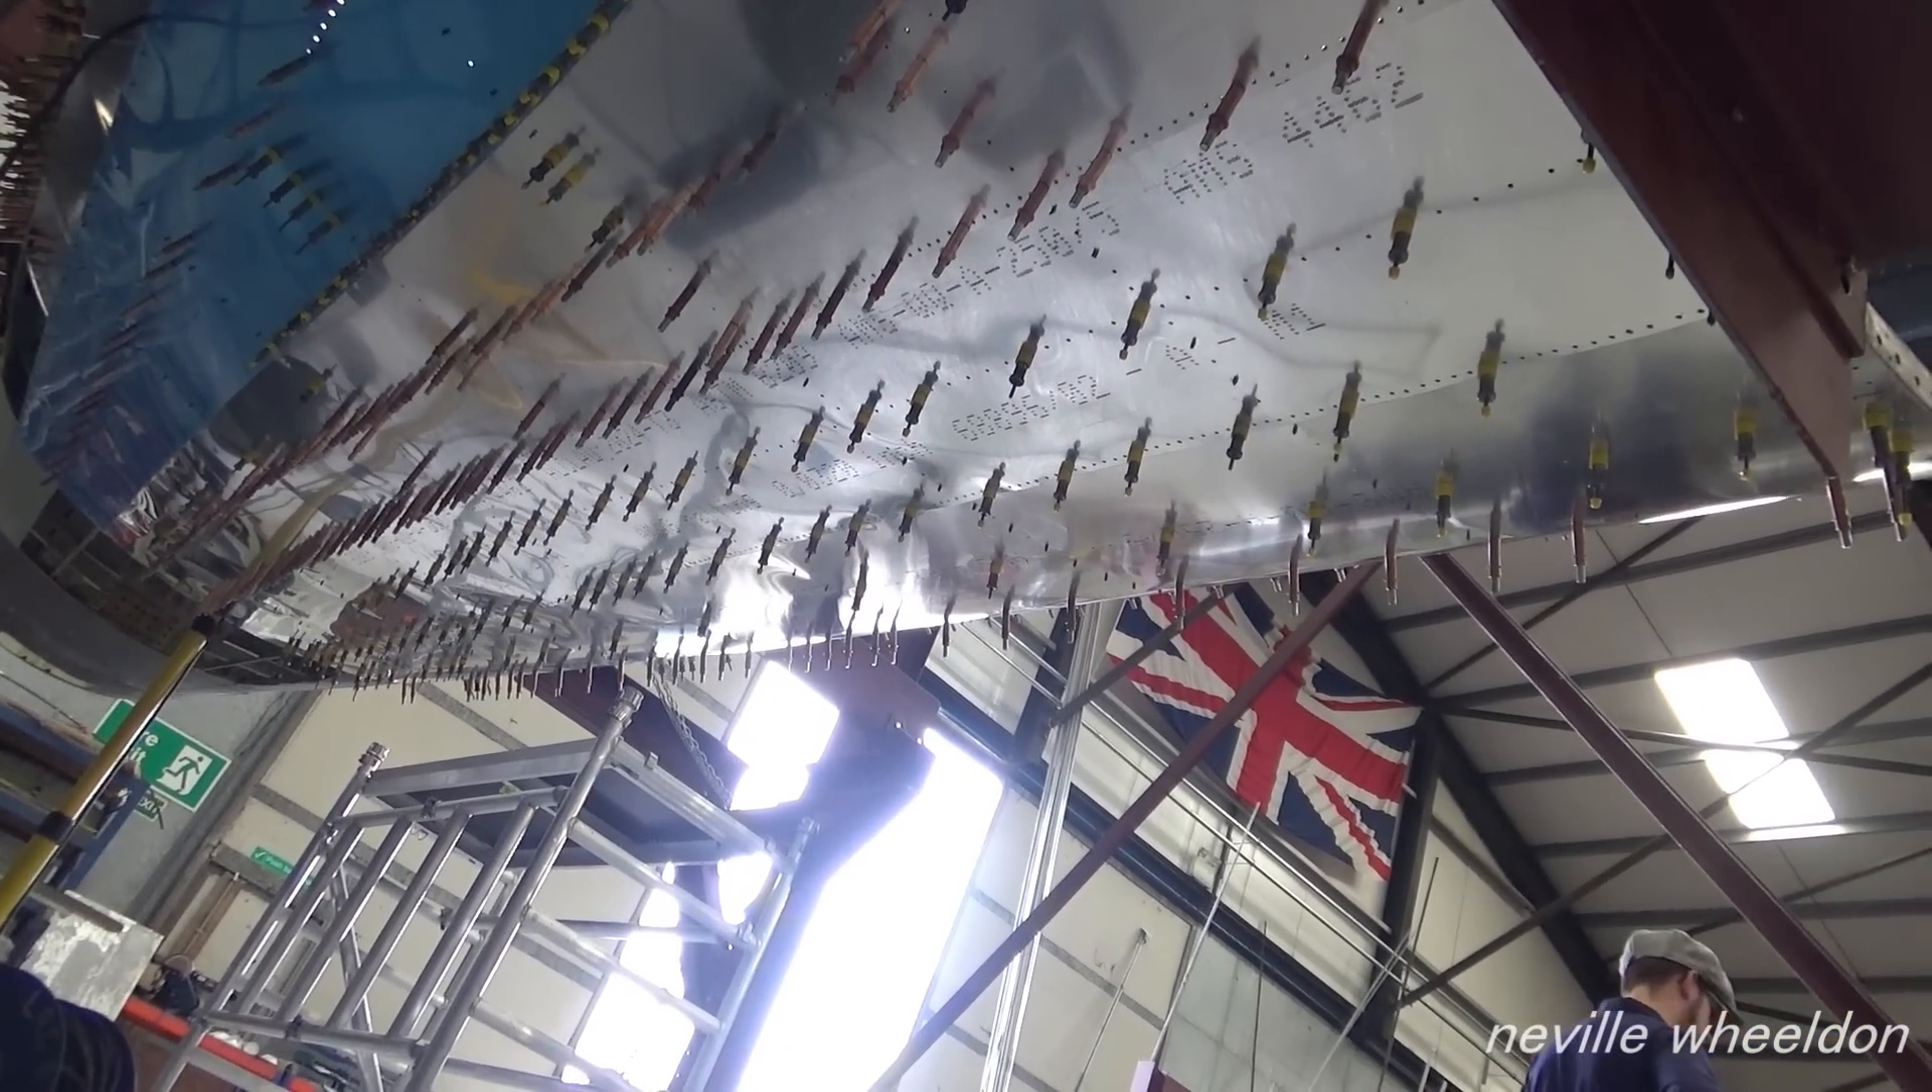This week he has skin pinned the next skin up on the starboard side. He has still work to do on this skin.